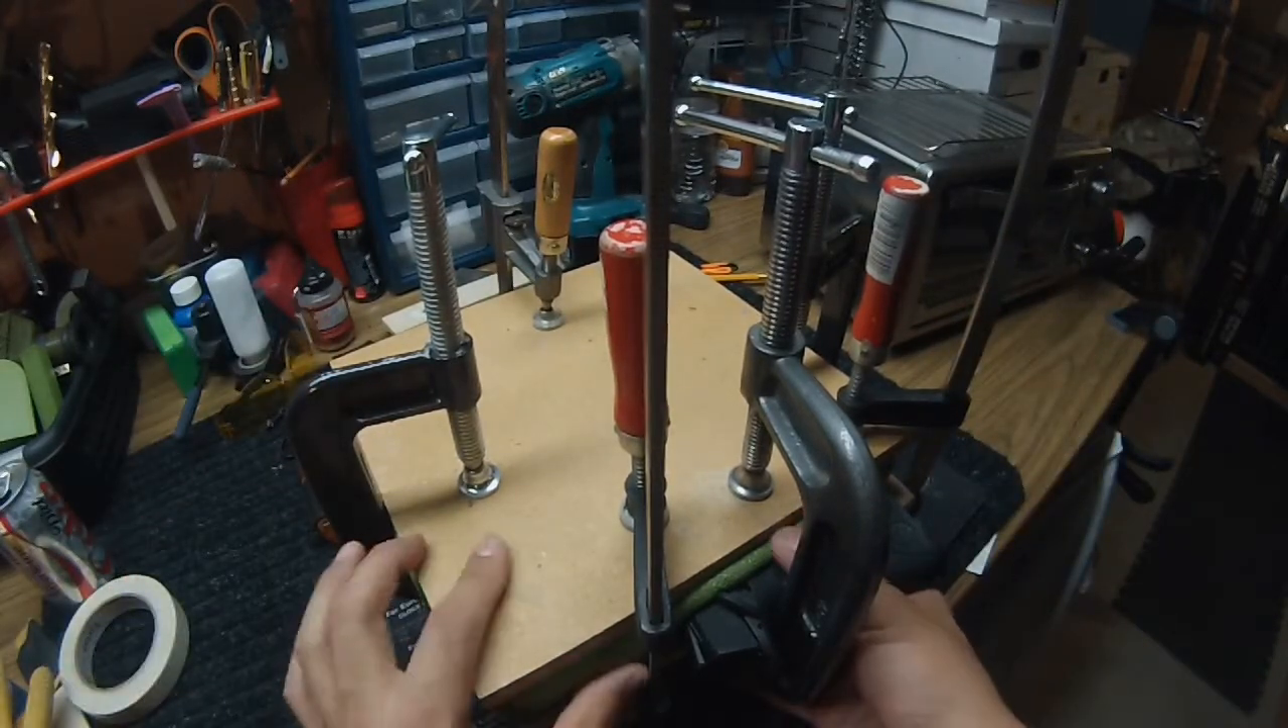What we have is our clamps in place right now.